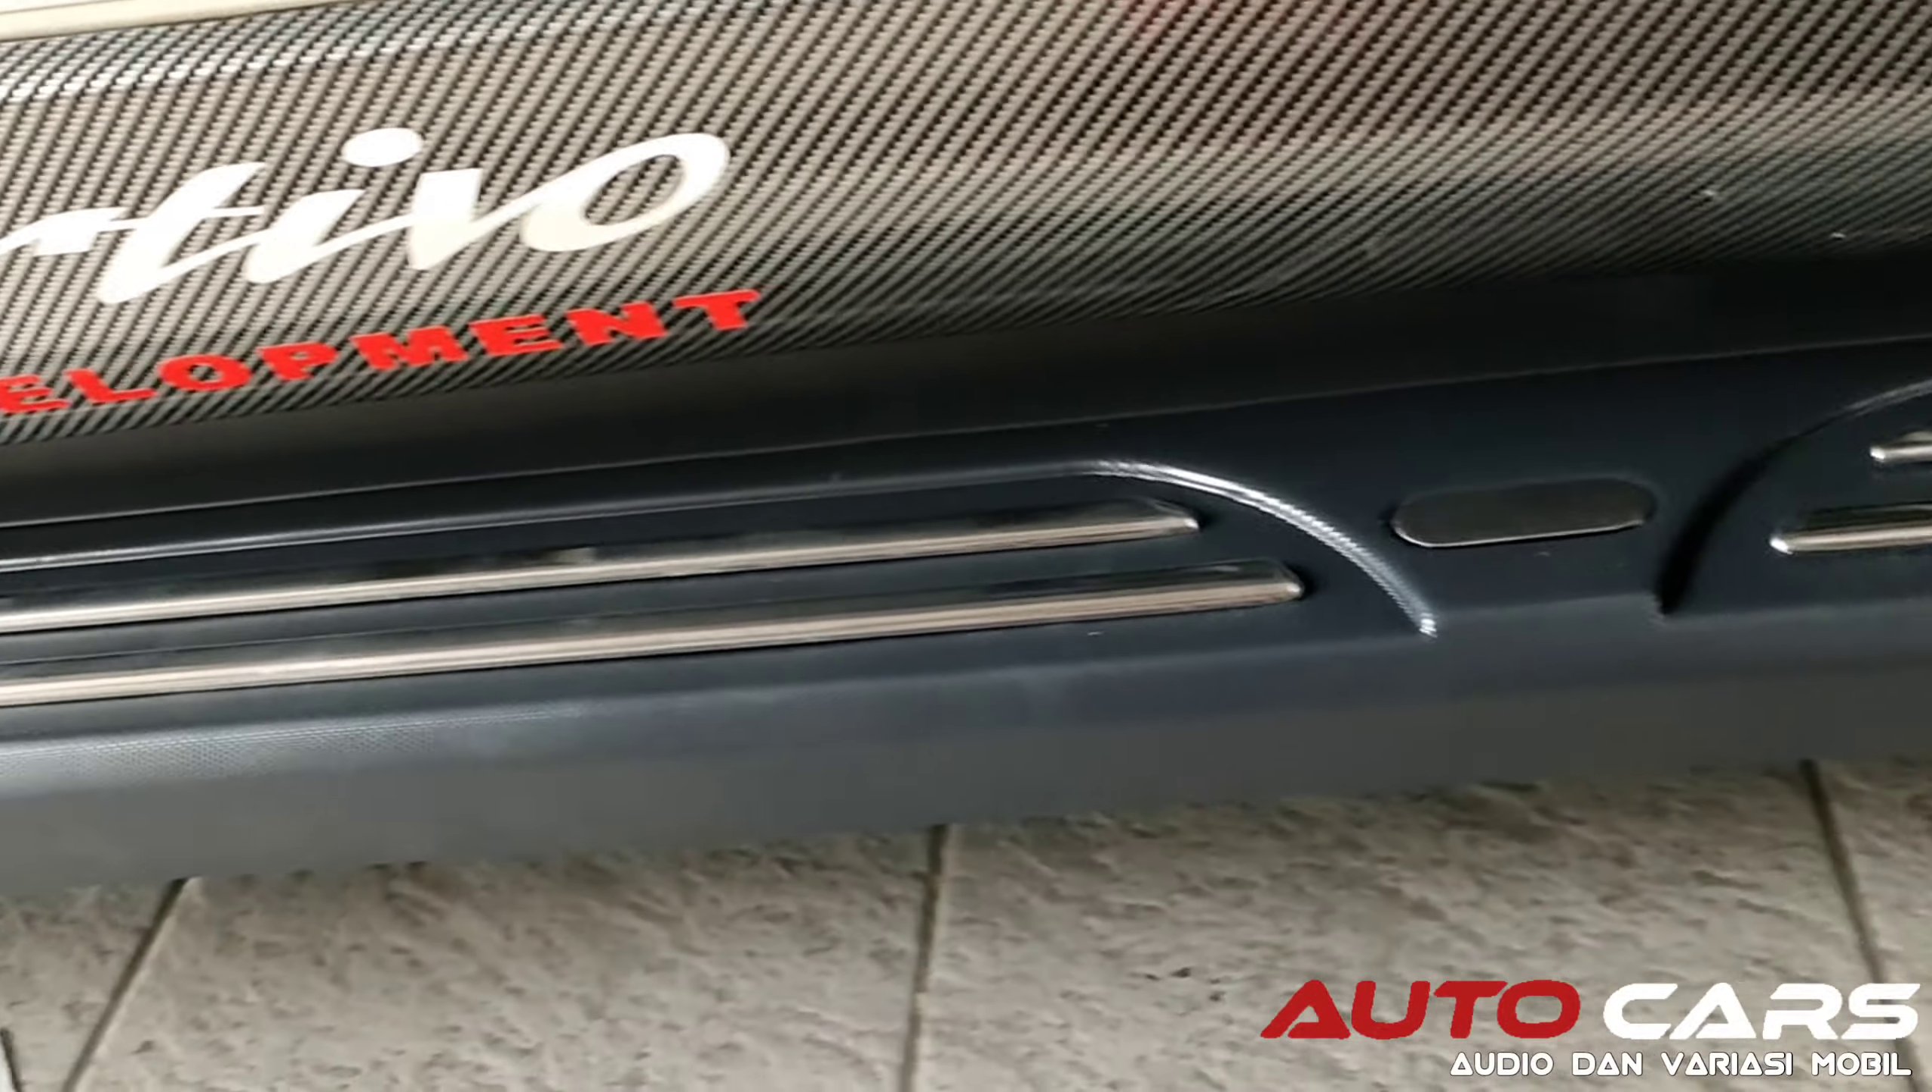Untuk injakan sampingnya kita sudah selesai terpasang nih guys.